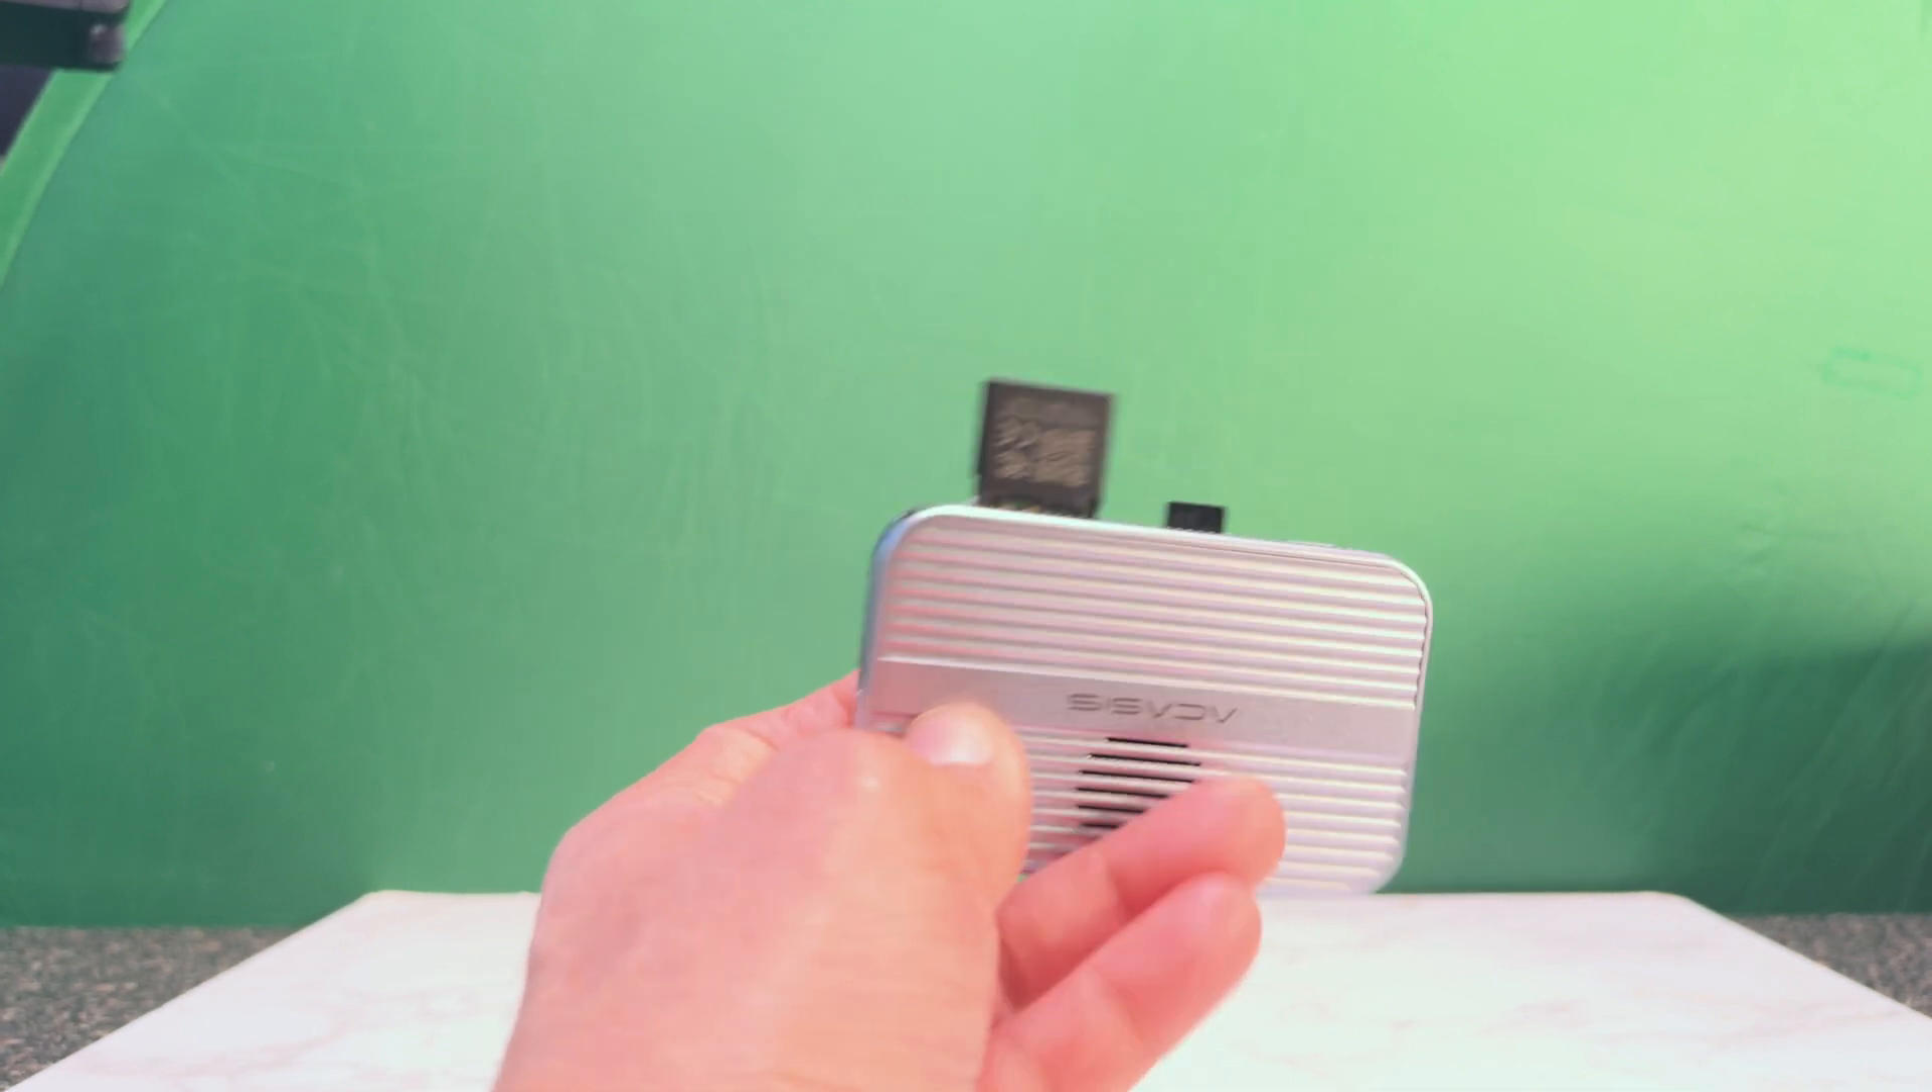Yeah, with the SD card, it's not a huge difference. It's still sticking out most of the card.